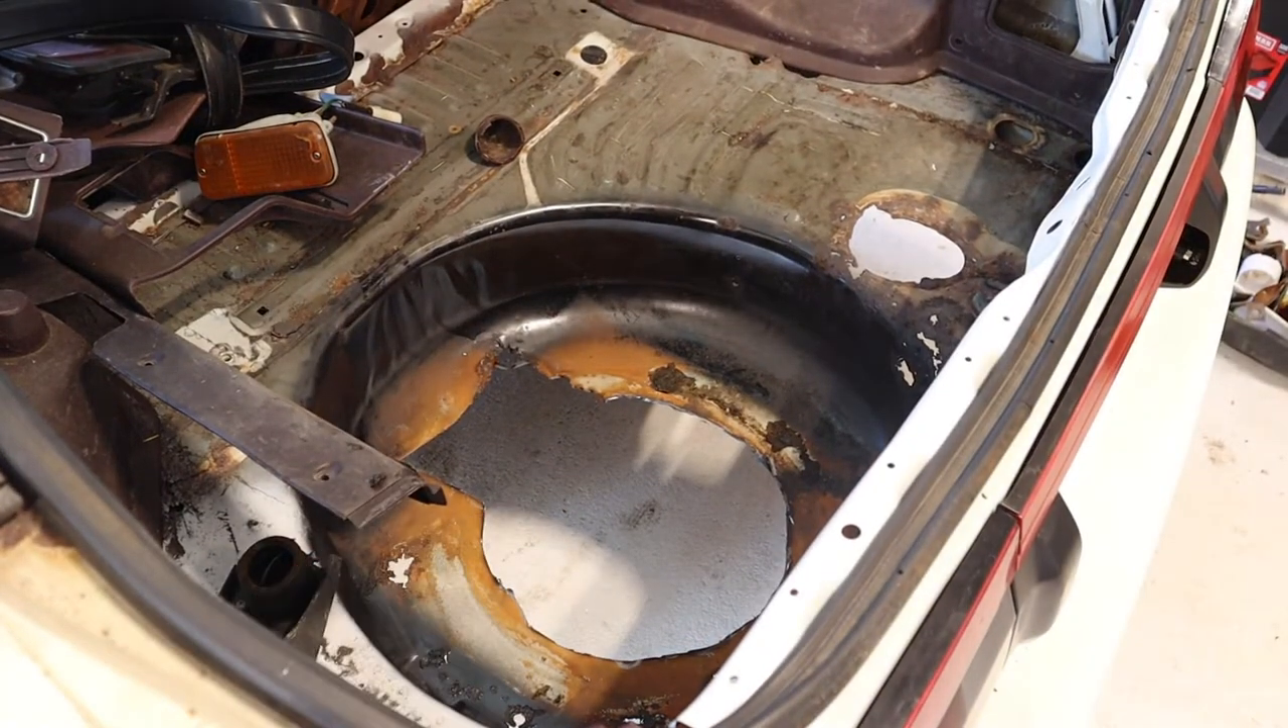So we're missing part of our floorboard but we knew this already.